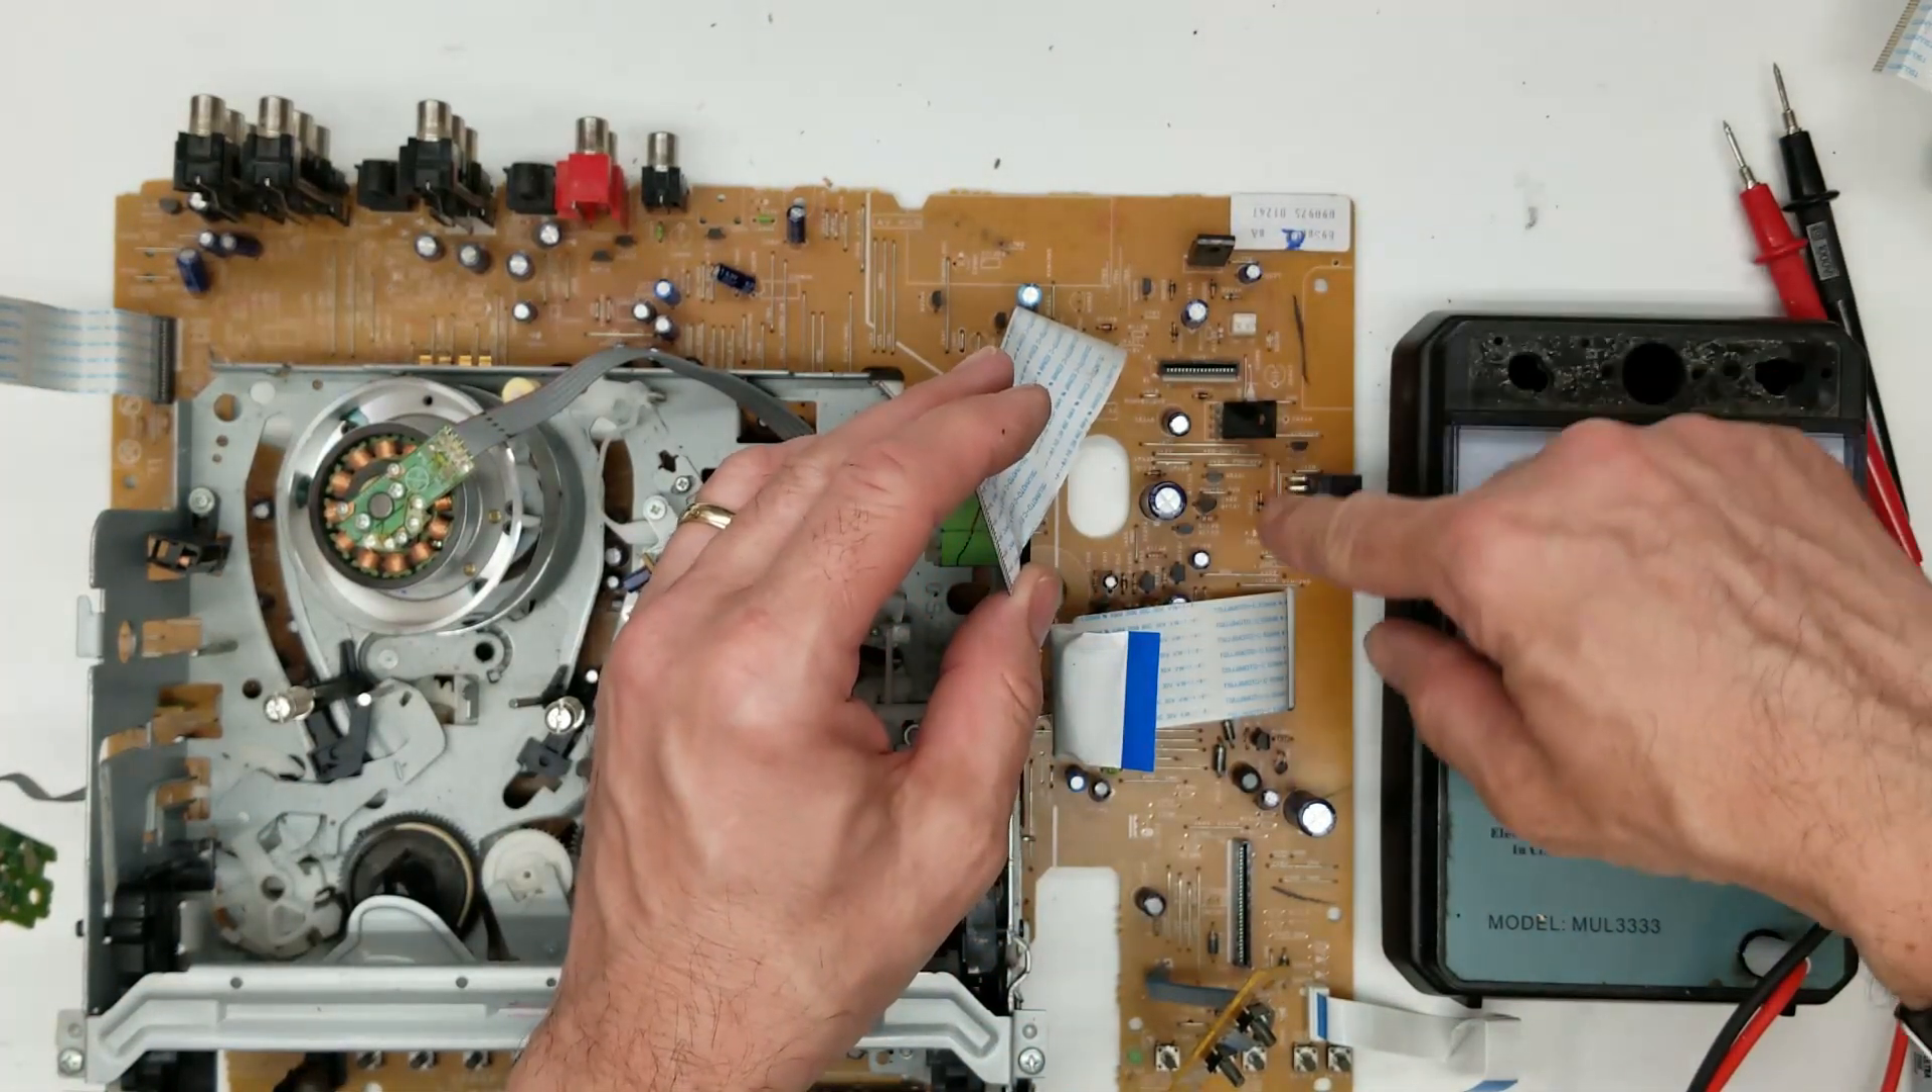Okay, so I've got the board completely out of the unit with the mechanism attached.